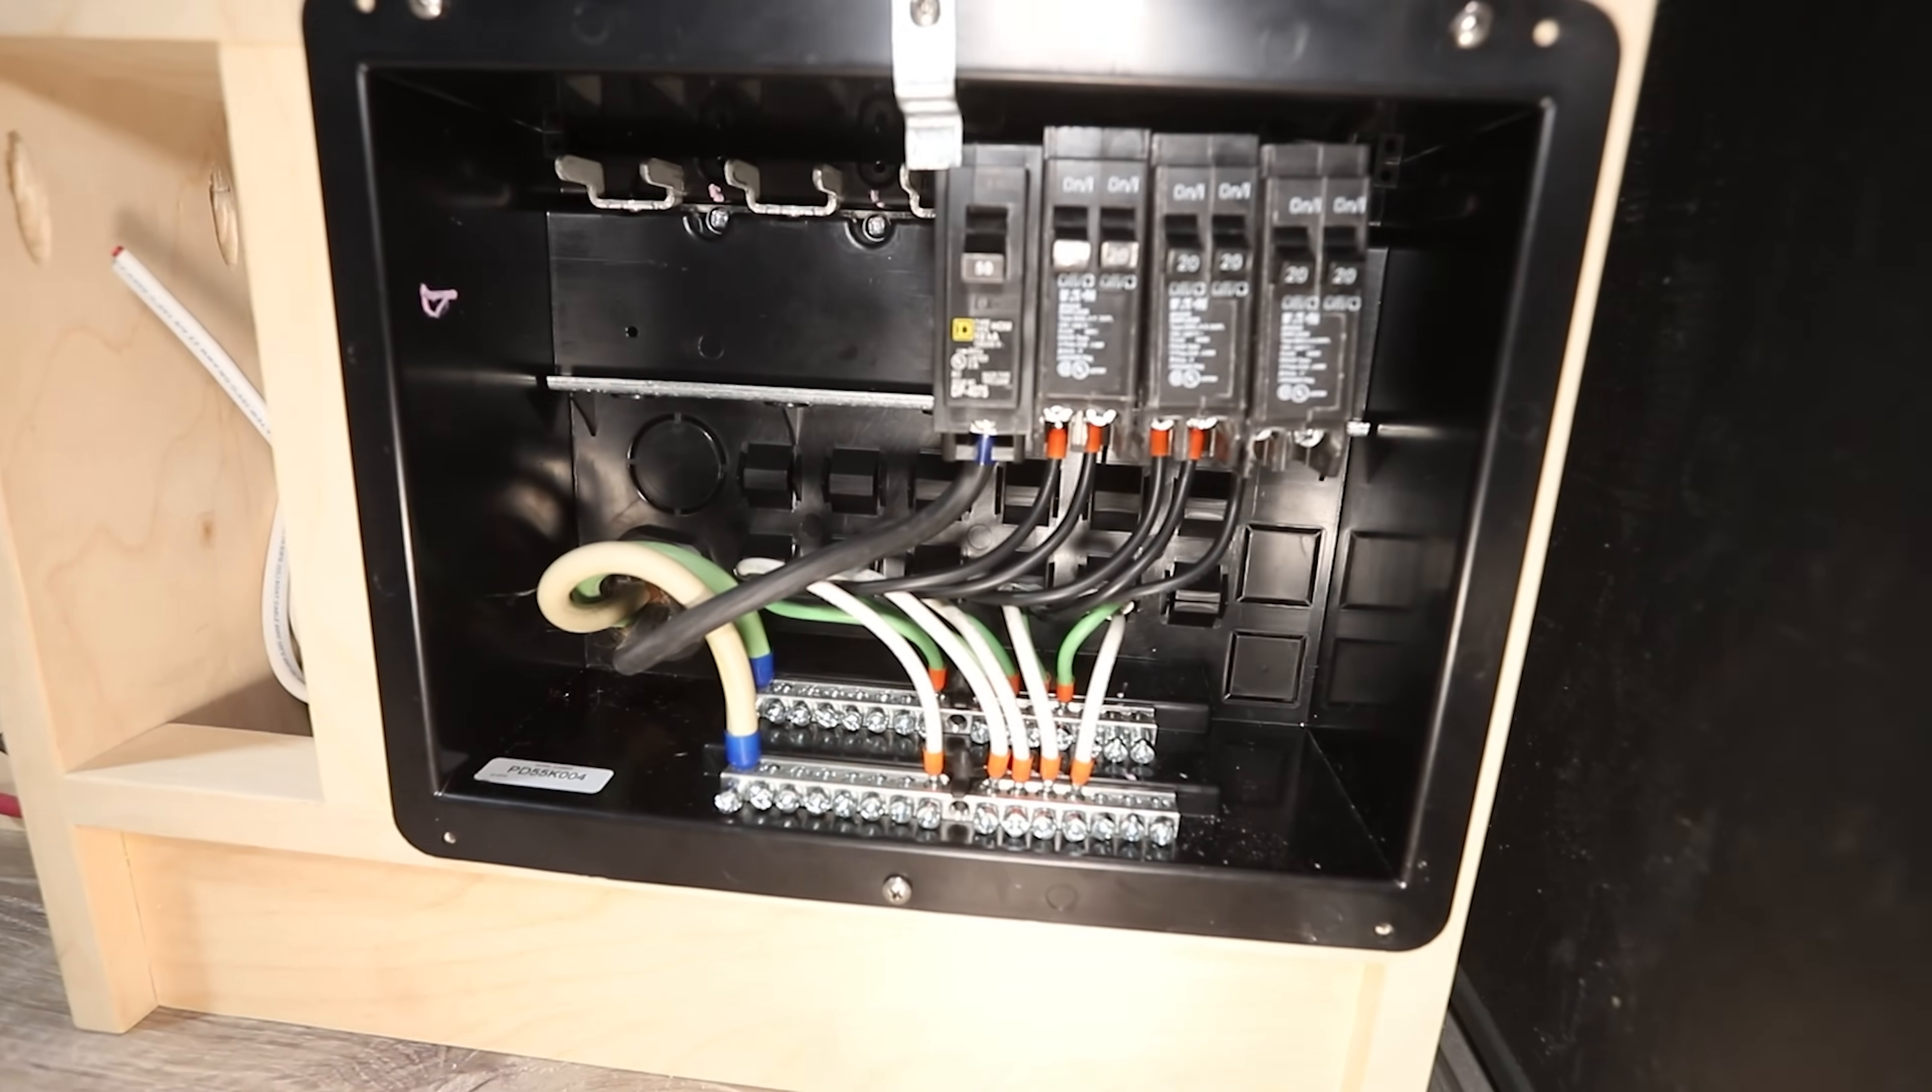And here's how a look at the panel looks all wired up.